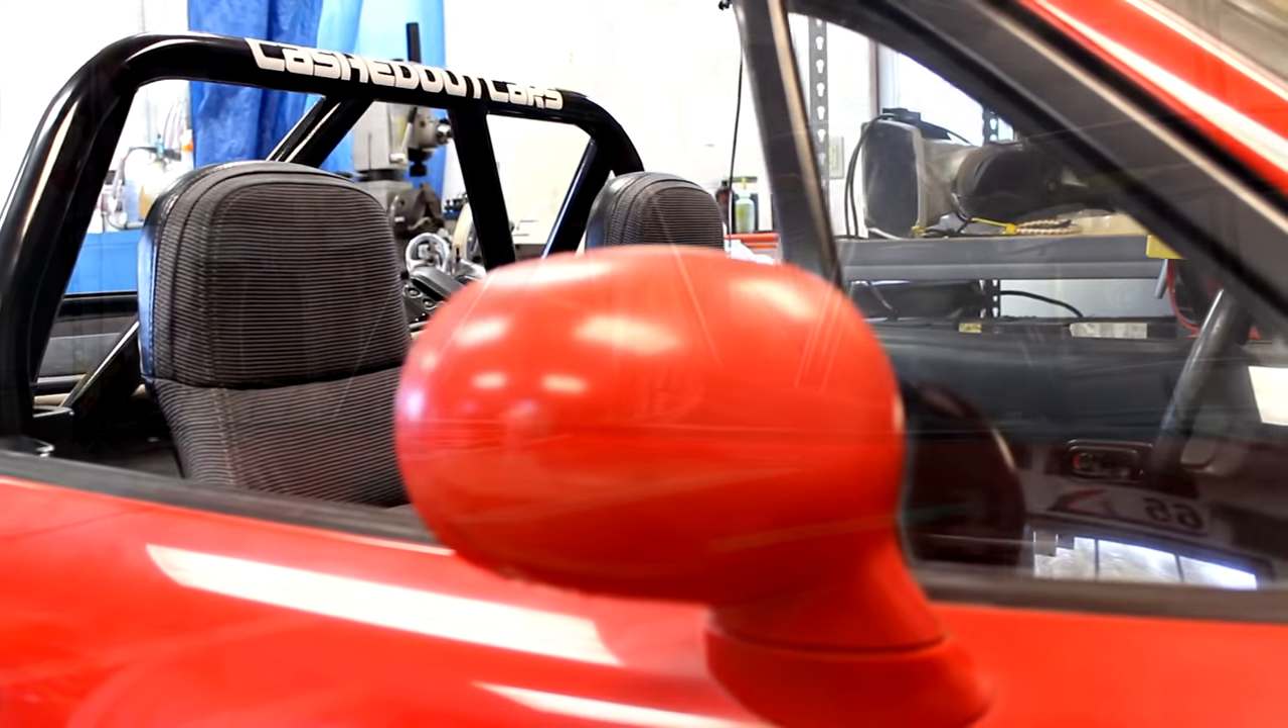Now your roll bar is completely installed. Here are some shots of my finished bar.